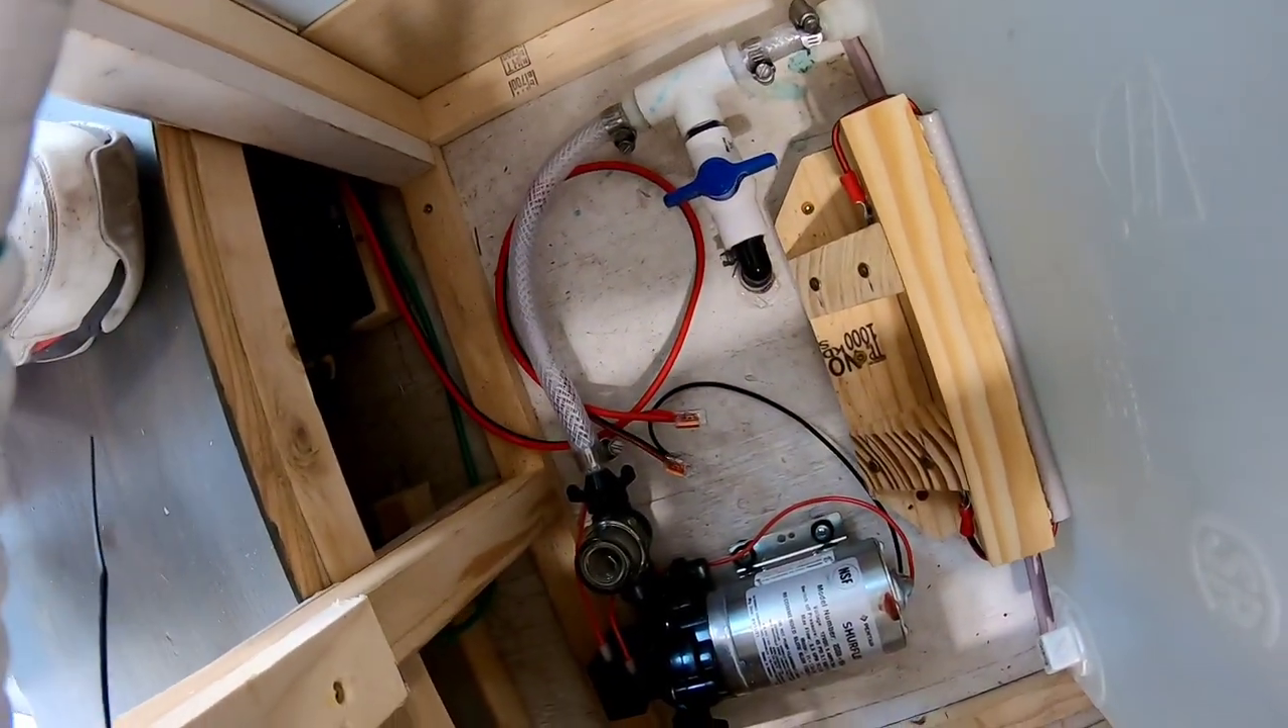So the way I set up the drain is I put a T in the line right there and put a ball valve there.